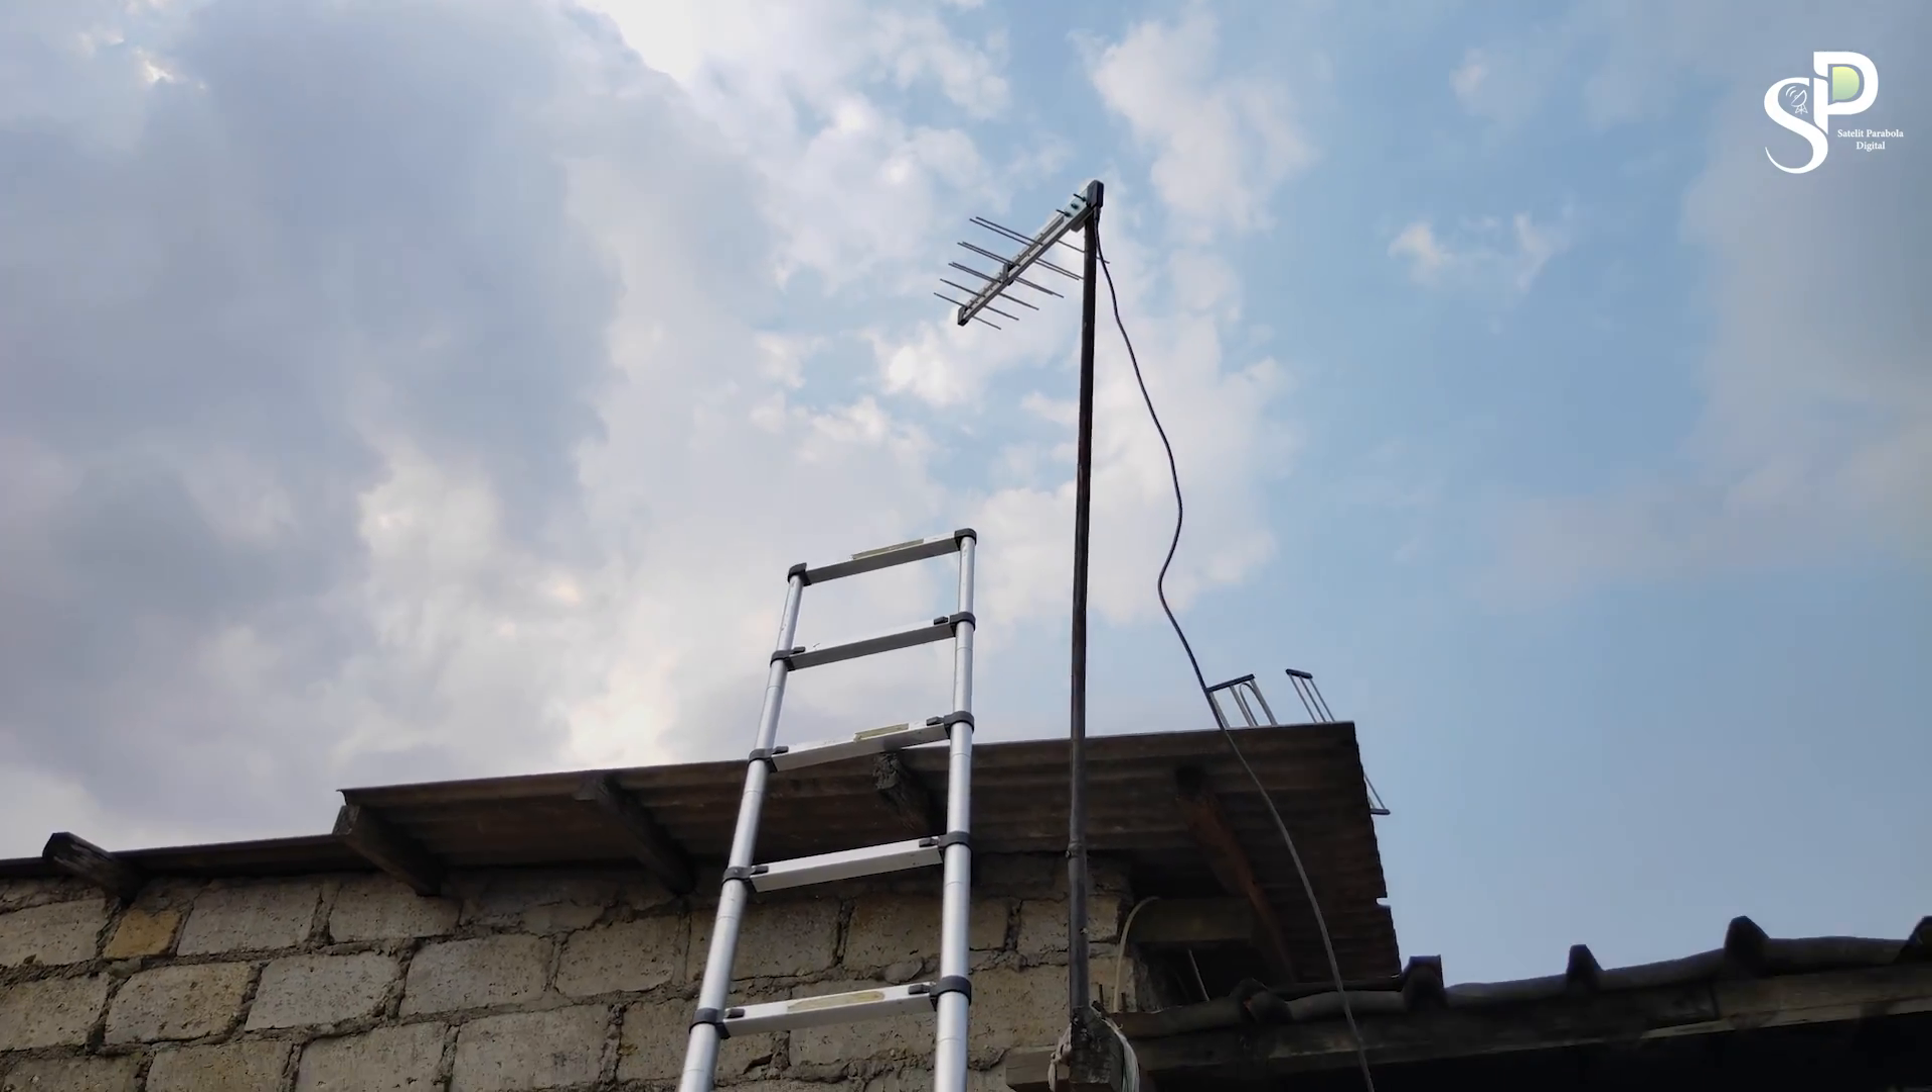Oke jadi ini sudah terpasang antenanya.